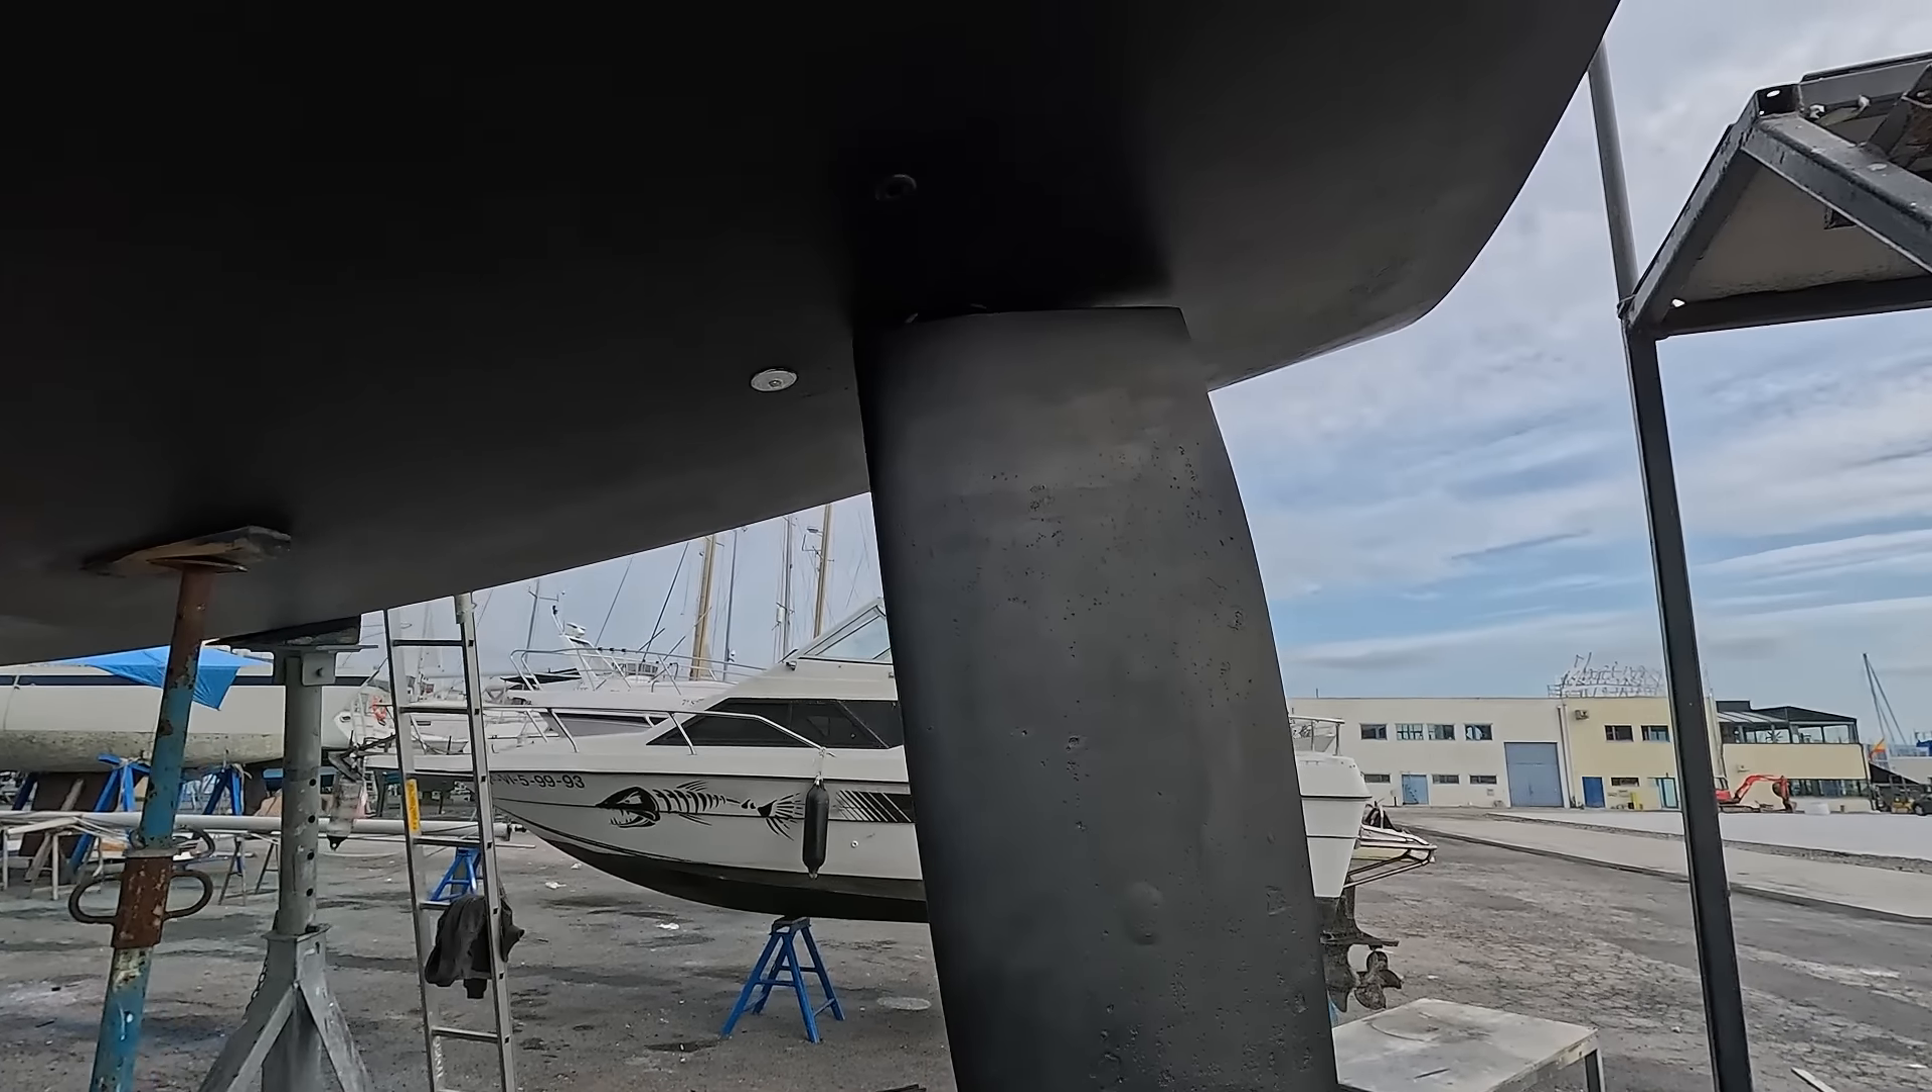Aquí tenemos ya el timón montado.